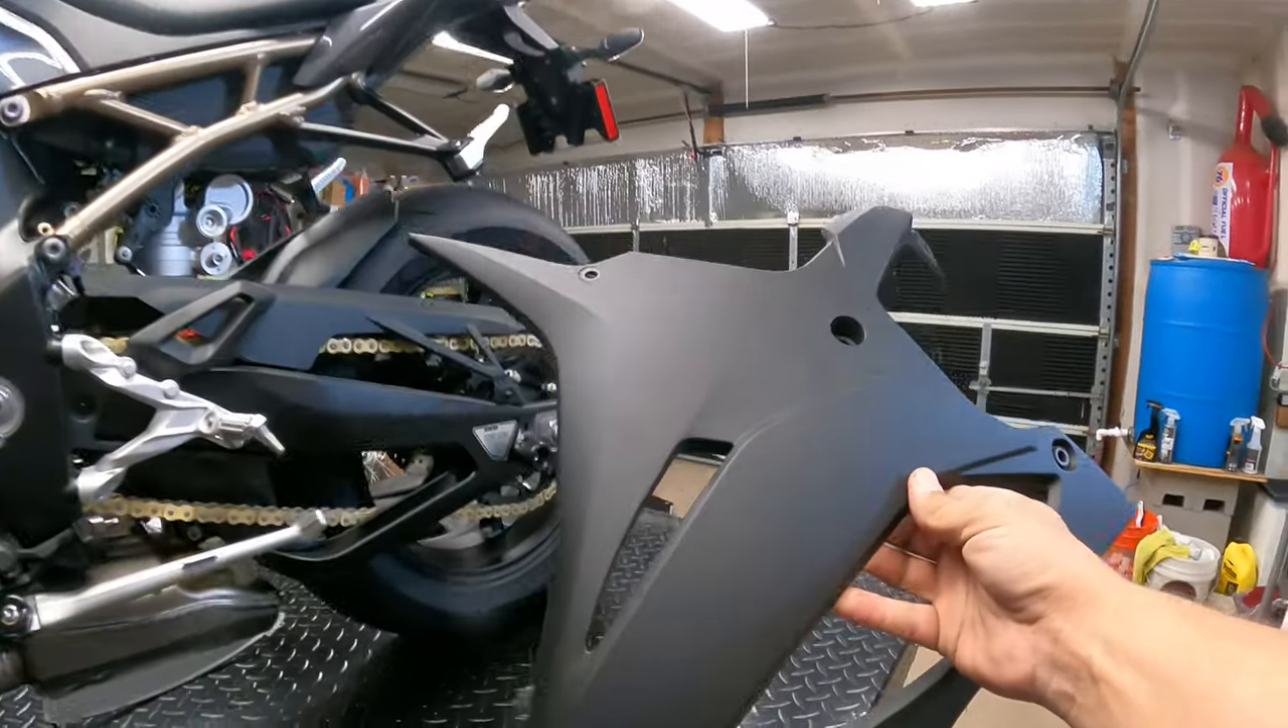And with that last bolt removed, you'll see we've got our left side fairing.